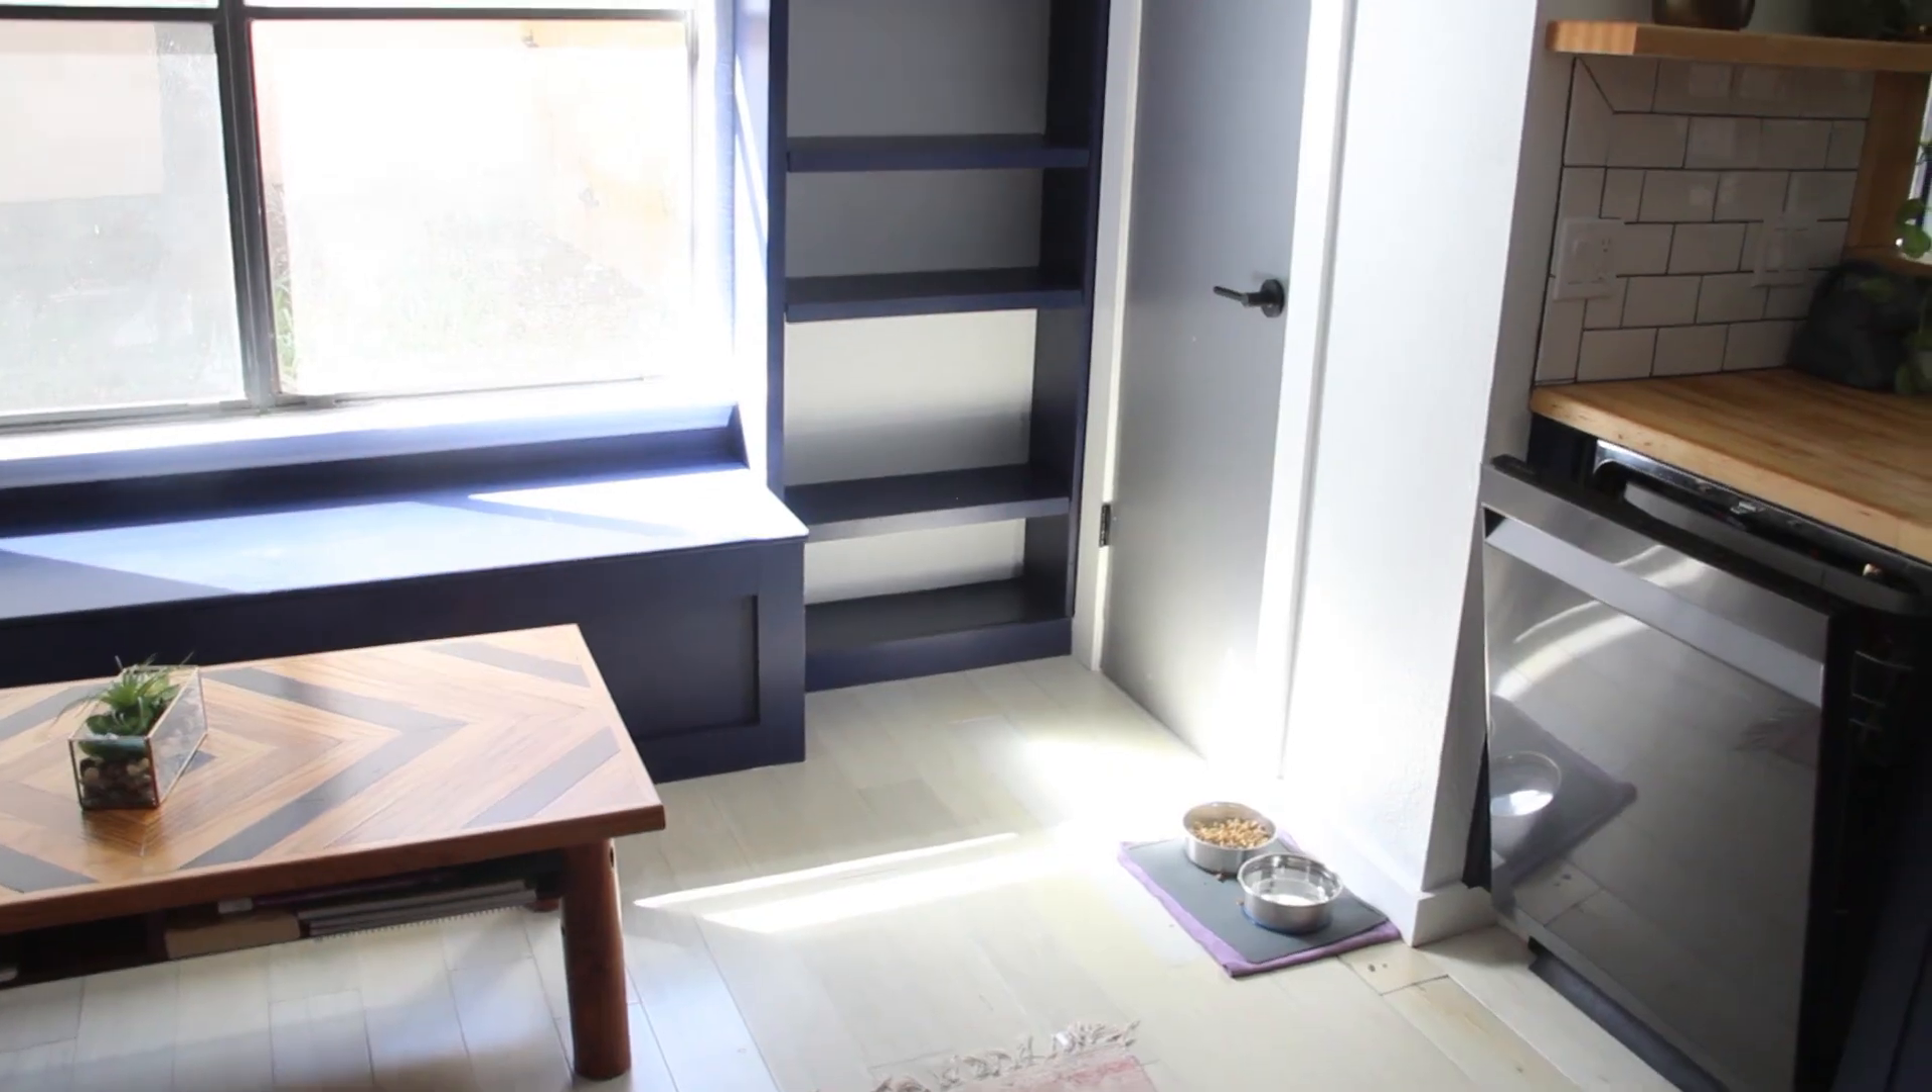Then I removed the shelves one last time to add the final touches of paint and once everything dried I put the shelves back into place and that's it.